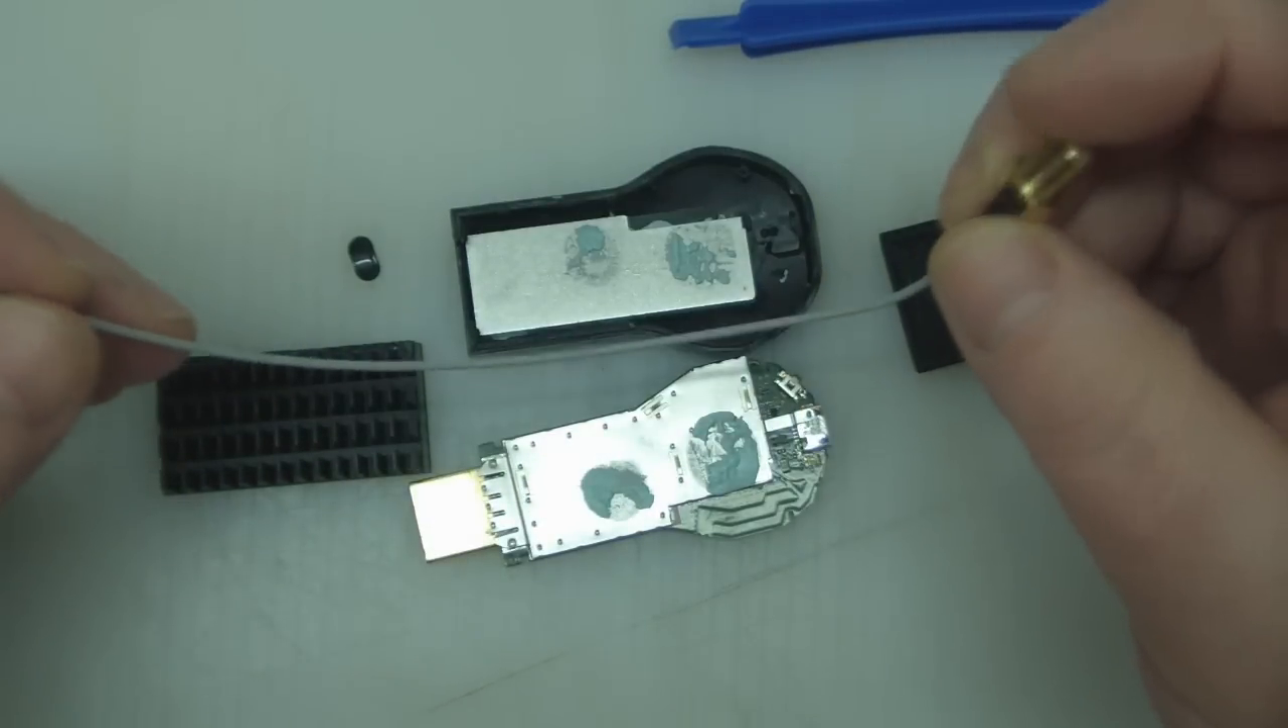So as you can see here I've already taken the Chromecast to pieces to see what's inside and I'm hoping to use a pigtail like this one.